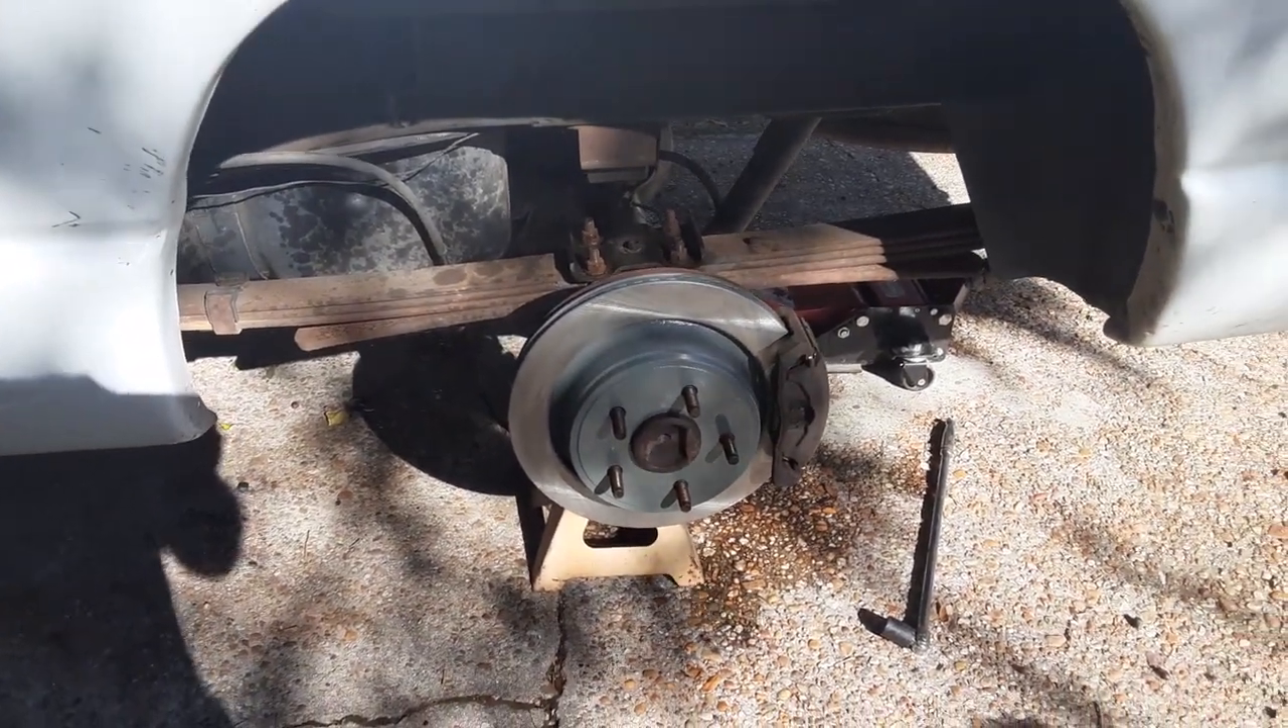So now all that's left to do is put the tires on this bitch and go drive it.